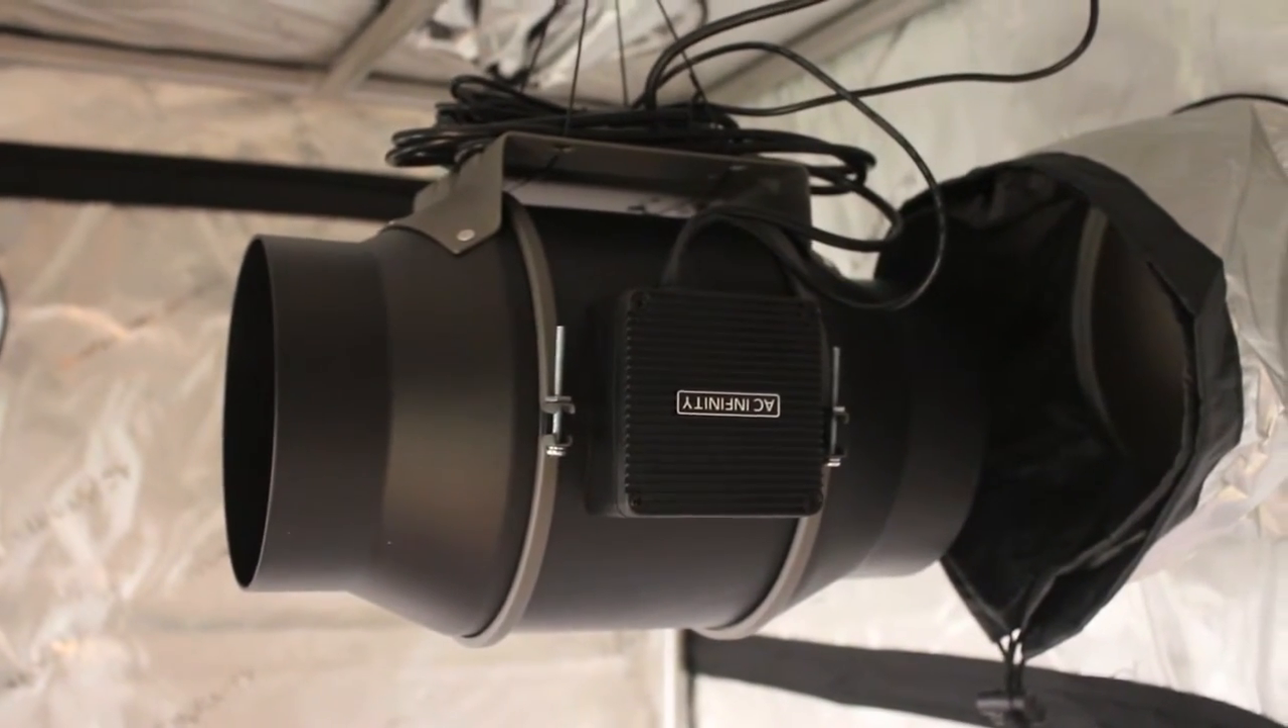The T6 inline fan is mounted.